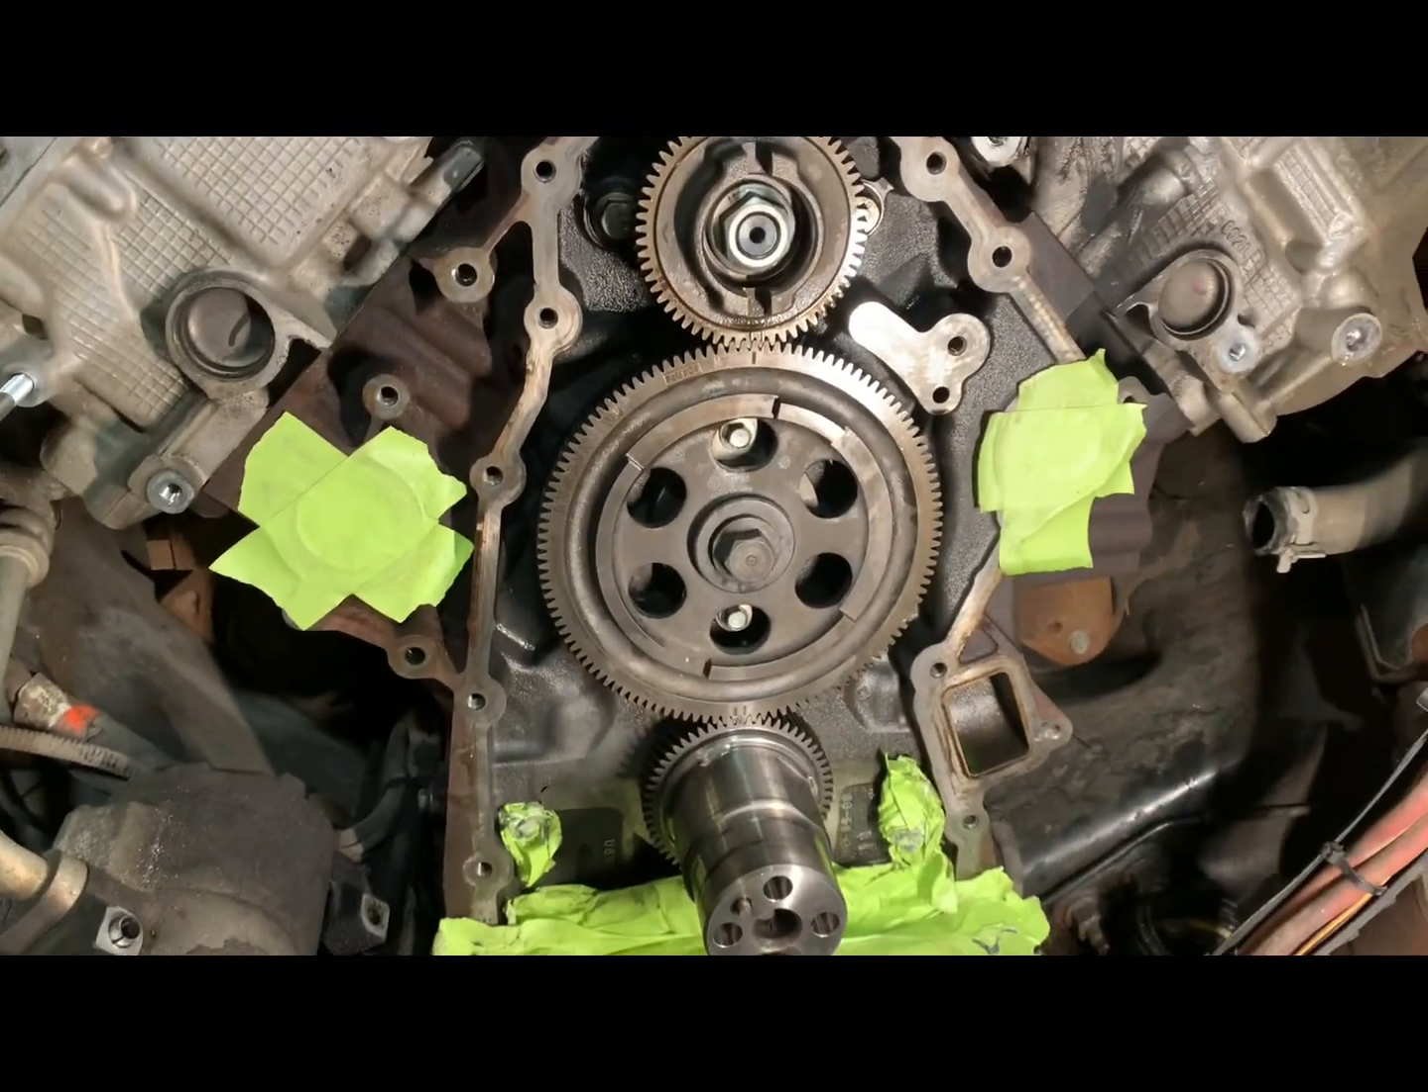I've never seen any of them where you had line to line down here and the pump gear was perfect but the teeth are going together like they're supposed to so not gonna worry about it.